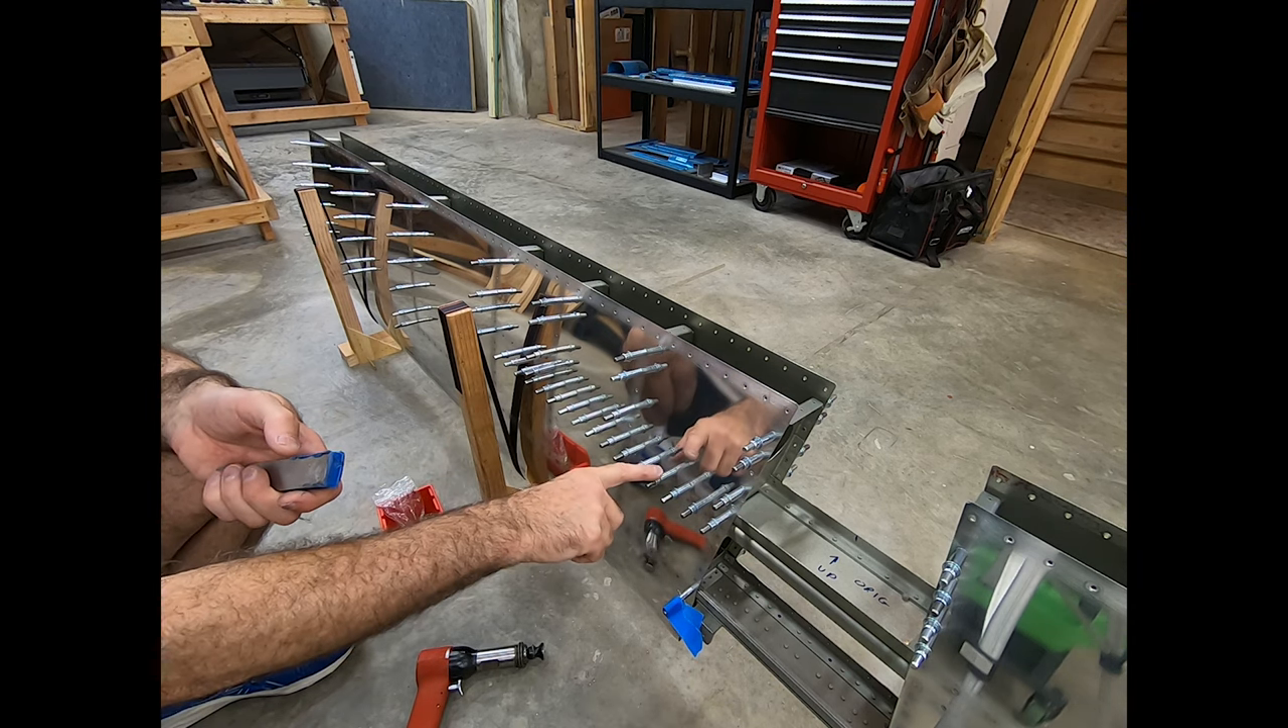So, the next step here is to do all these rivets in the long stringers.